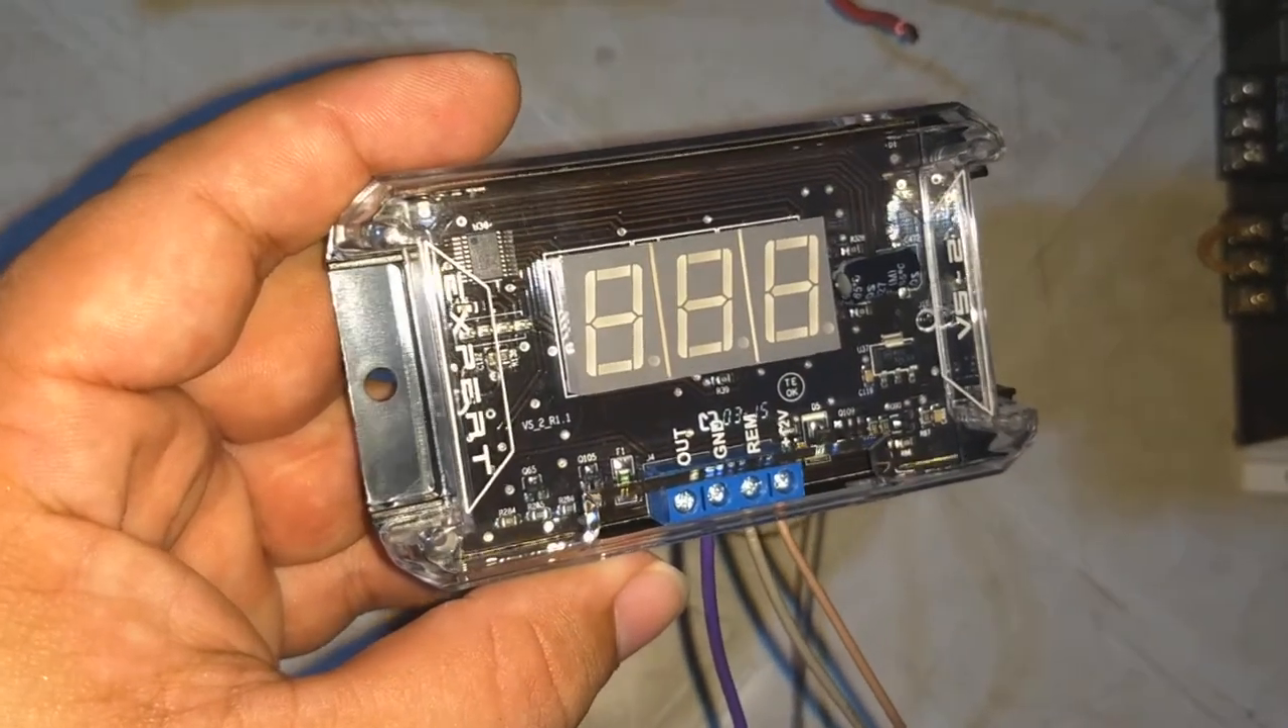Pronto, pessoal Já fiz a instalação dos fios aqui, tá?